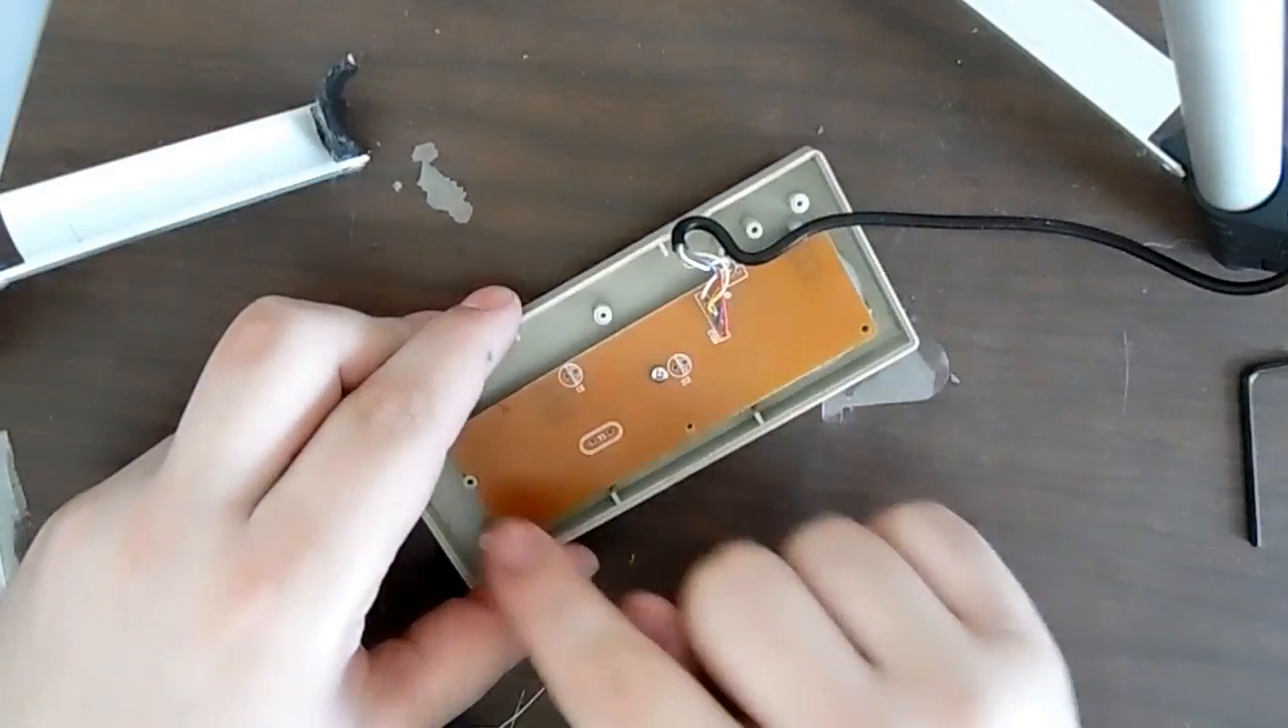Okay, so I got the NES controller taken apart.